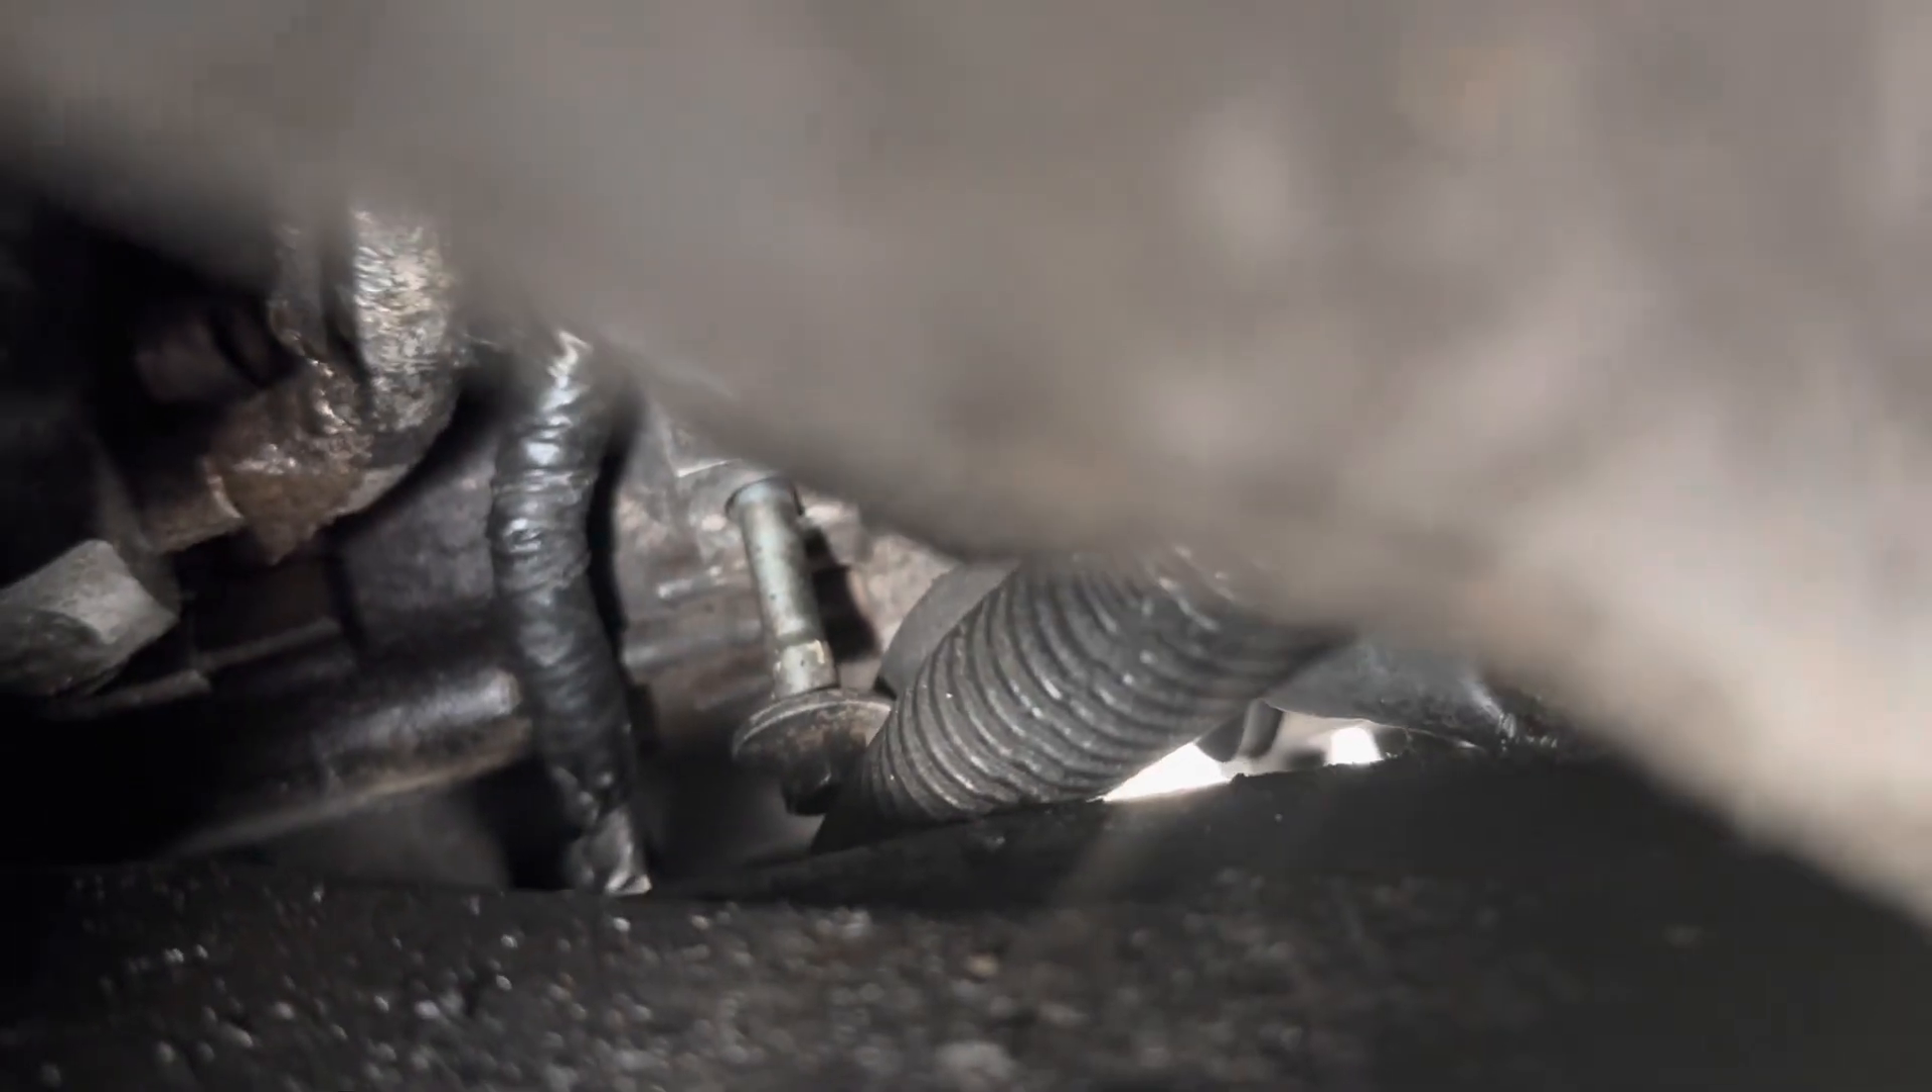Can you see that bolt hanging out right there? Yeah. That shouldn't be hanging out. That's the AC compressor.